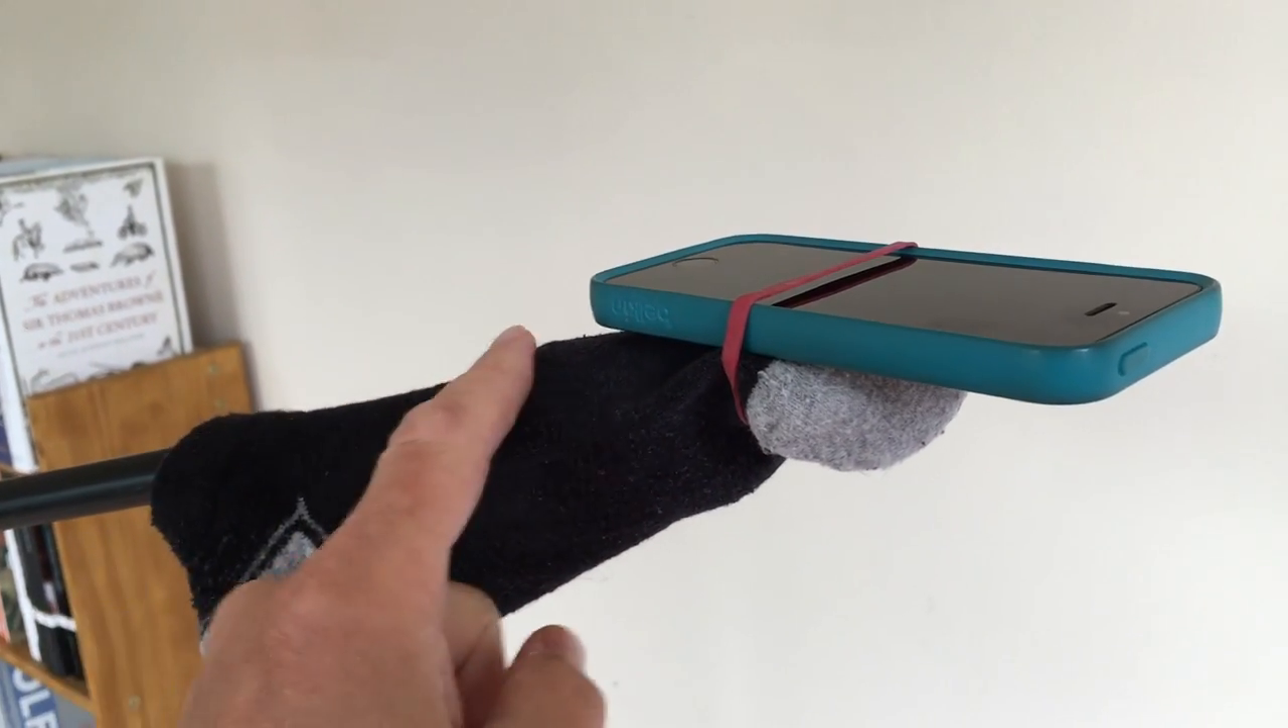I've put the sock over the end of the boom because that provides extra grip for the phone, yeah?